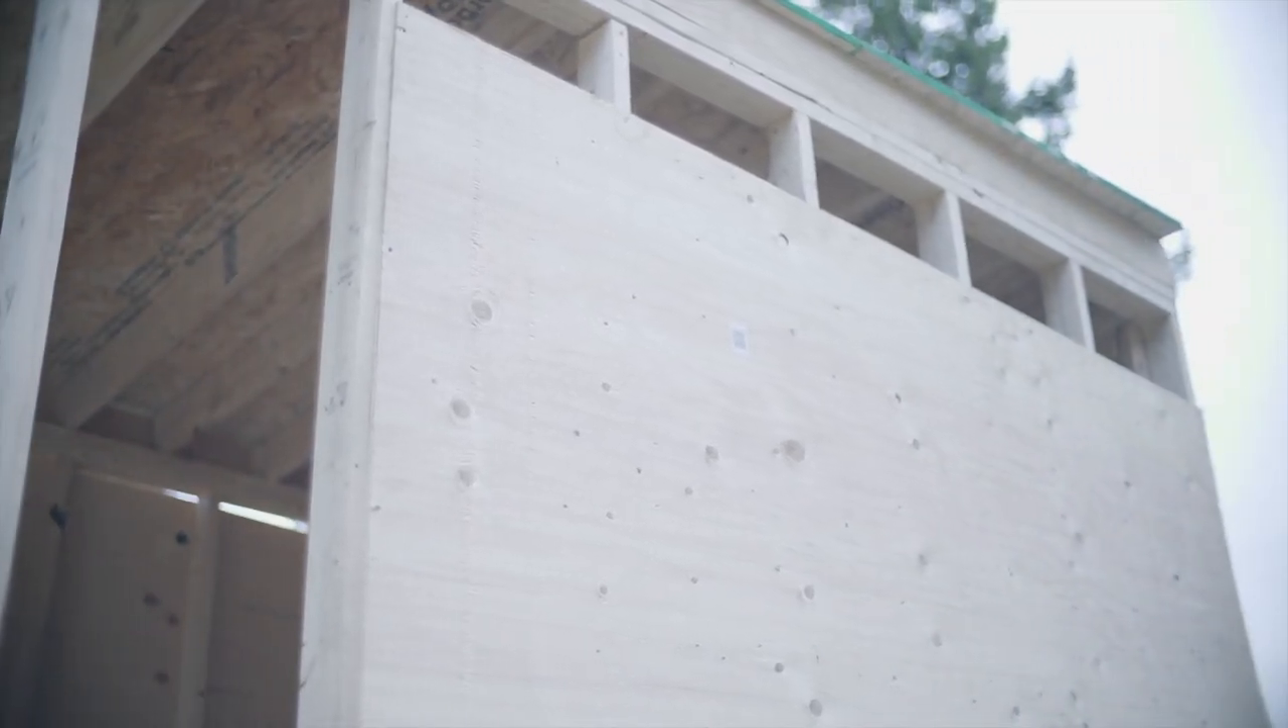You can see the plywood is done already.